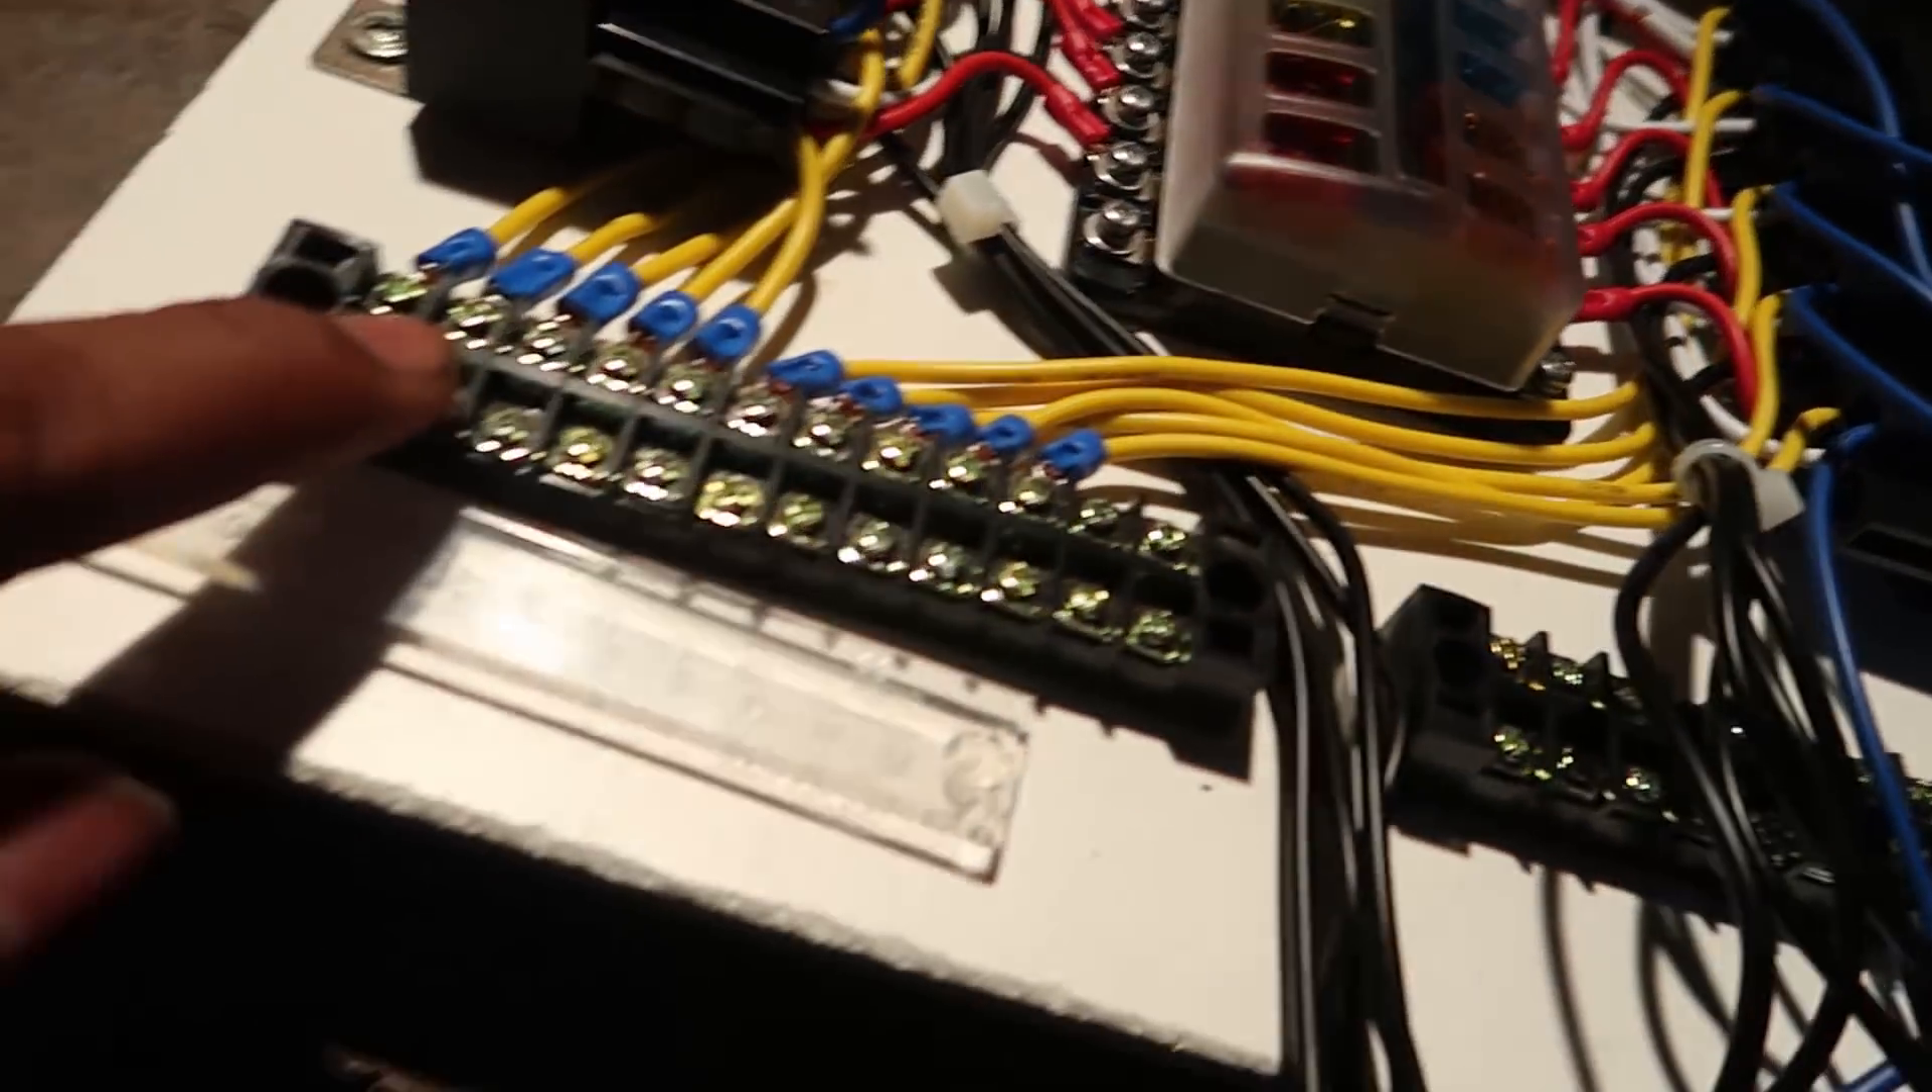We've got our yellow wires all connected up to the terminal block.